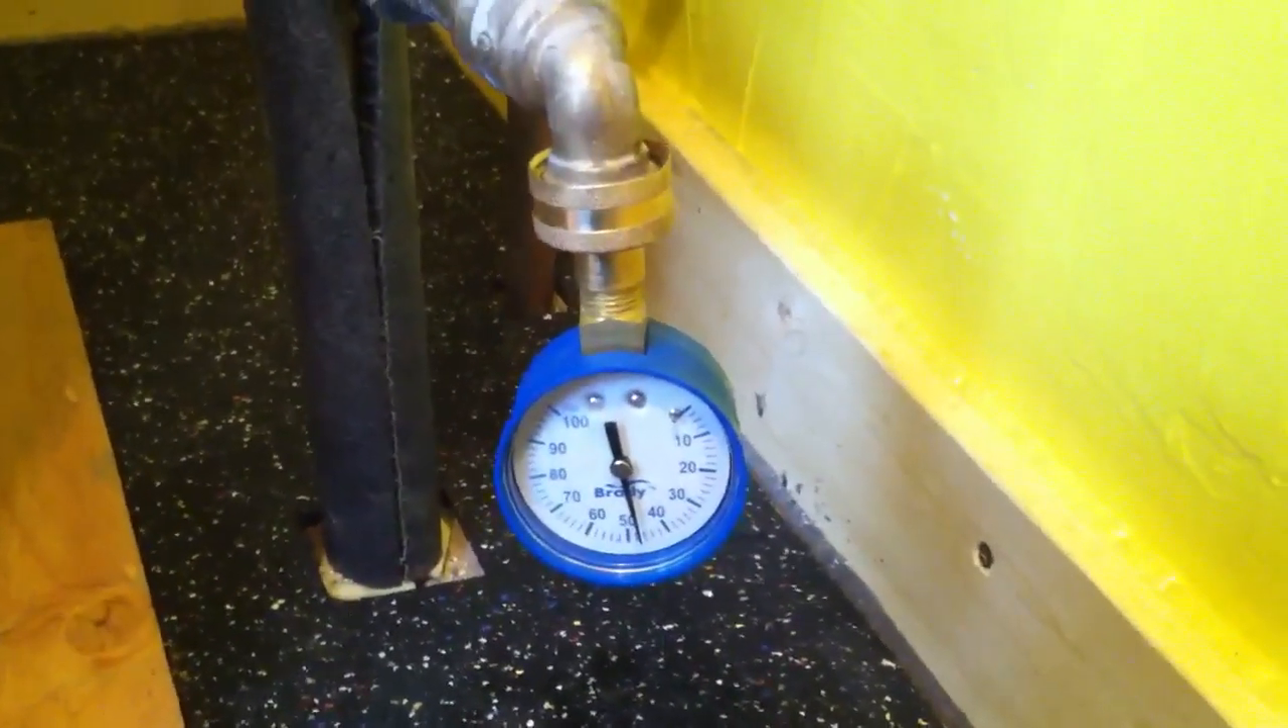Okay put on I screwed on my little water pressure tester and I'll open the valve and should be around 50 psi since that's what the uh uh reducer valve uh came preset at.